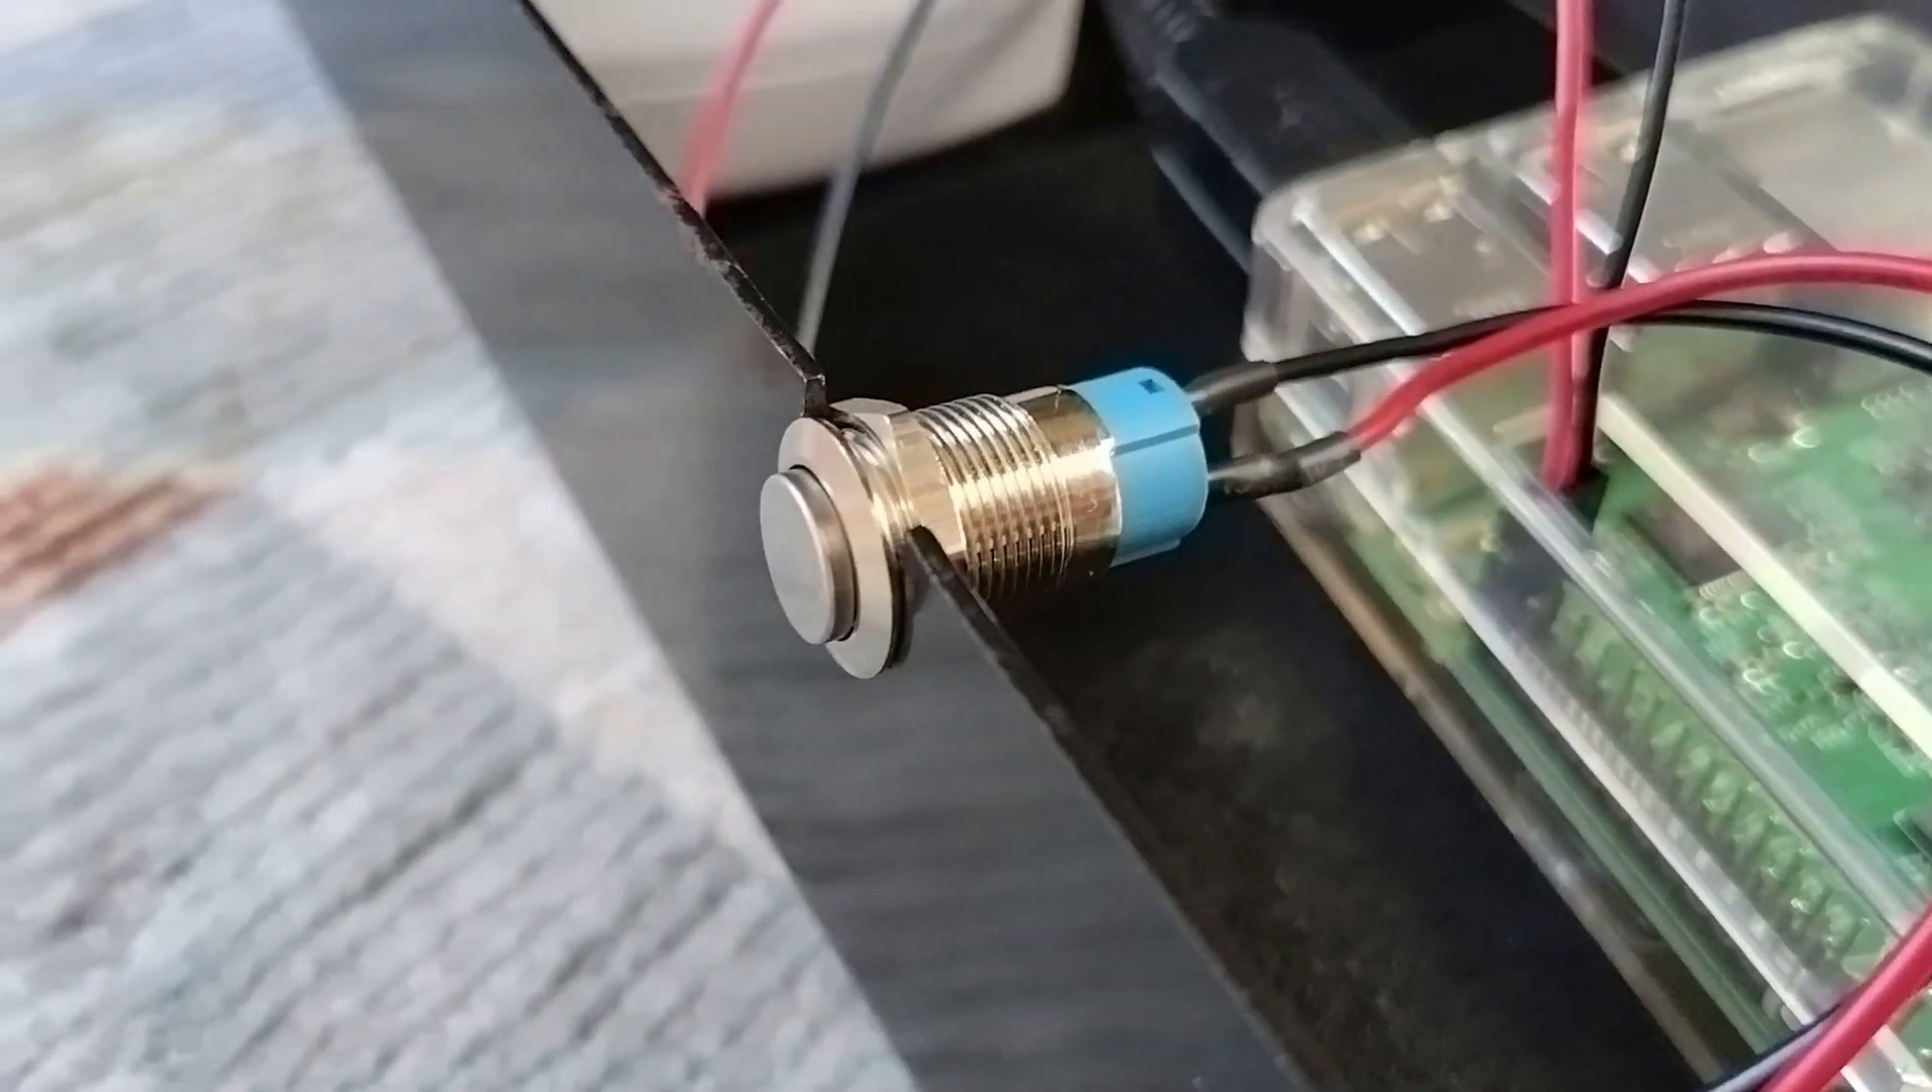As you can see the button fits perfectly into the small hole on the PET's frame. I'm not sure what the original function of the hole was but the size is perfect.